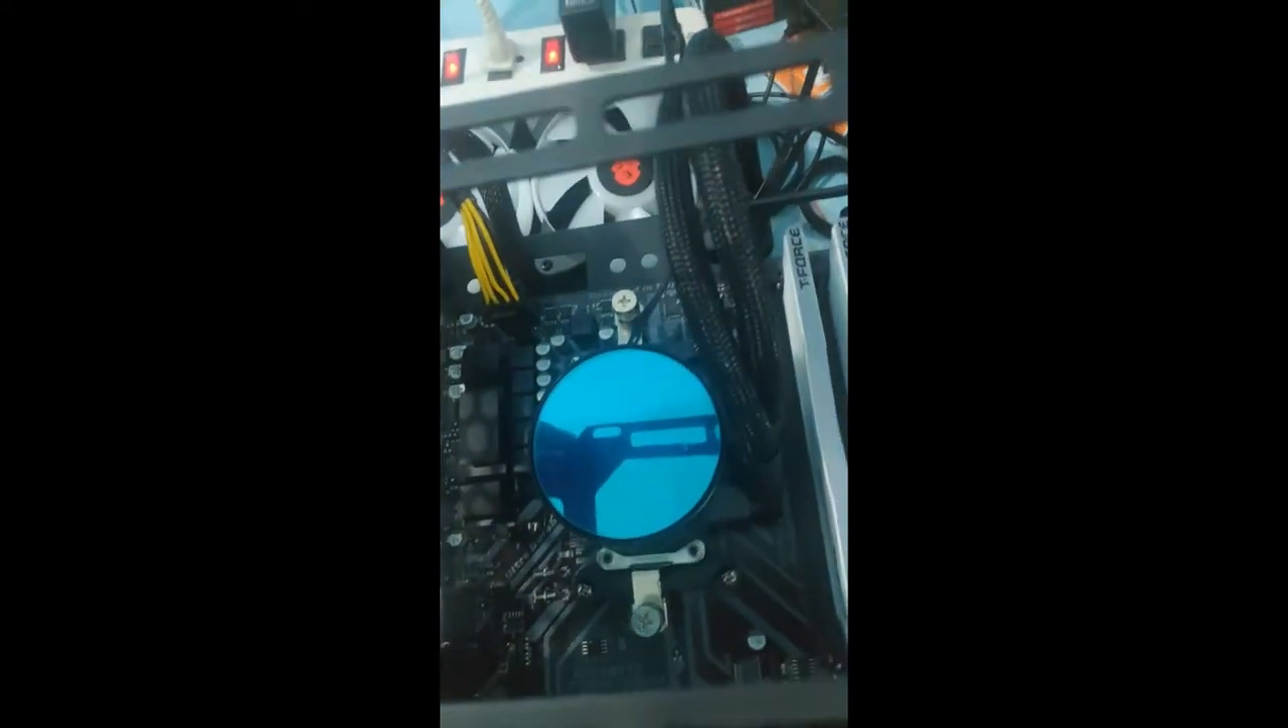So, yun guys Nakabitan natin Liquid cooling.